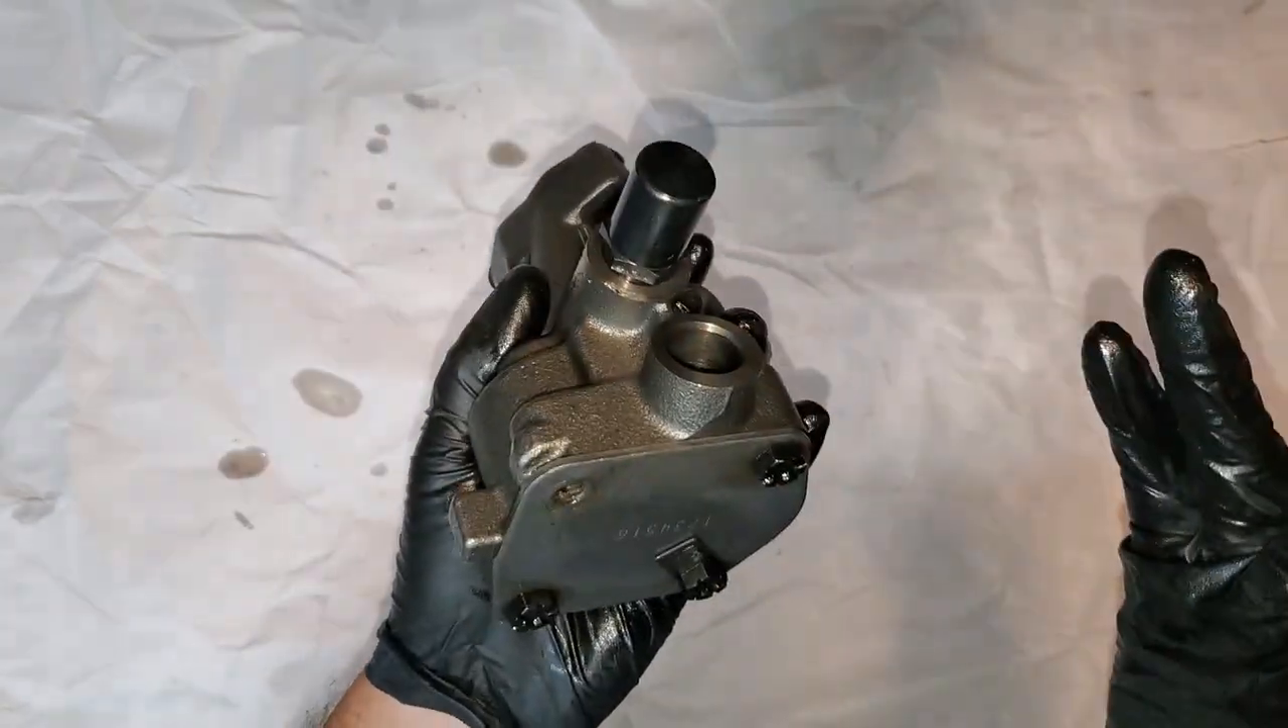All right guys here's my 80 pound standard pump we pulled out of the engine I have not taken it apart yet.